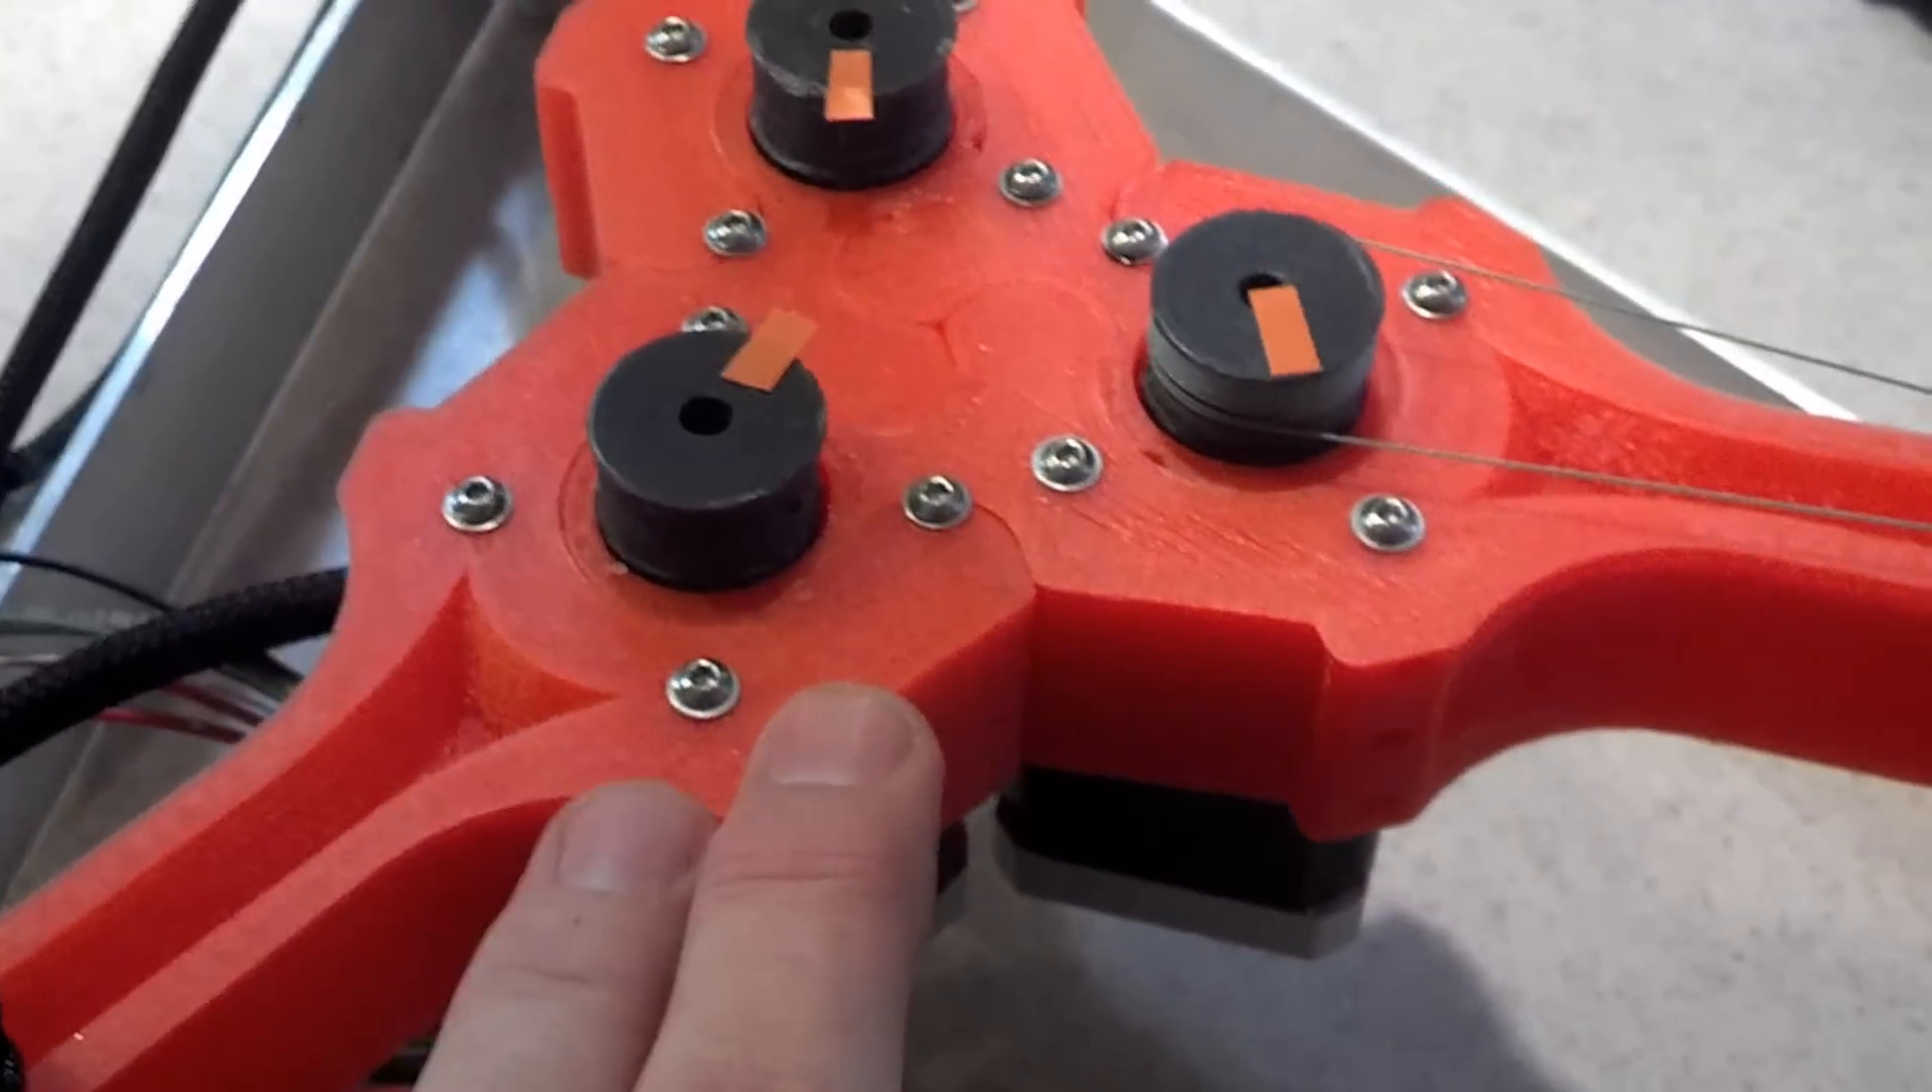And what I've done is I've mounted my motors here in the center, as you can see, with these little capstan pulleys.